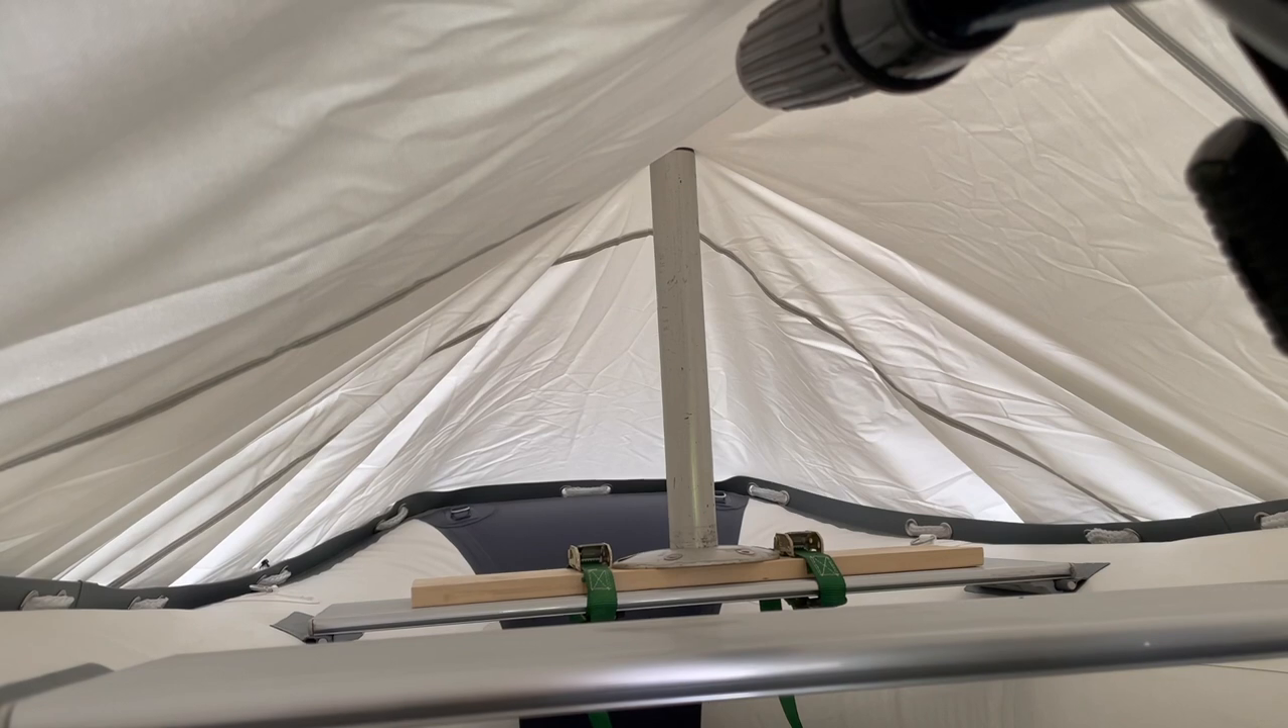So, the board's strapped to the front bench with the pole sticking up.